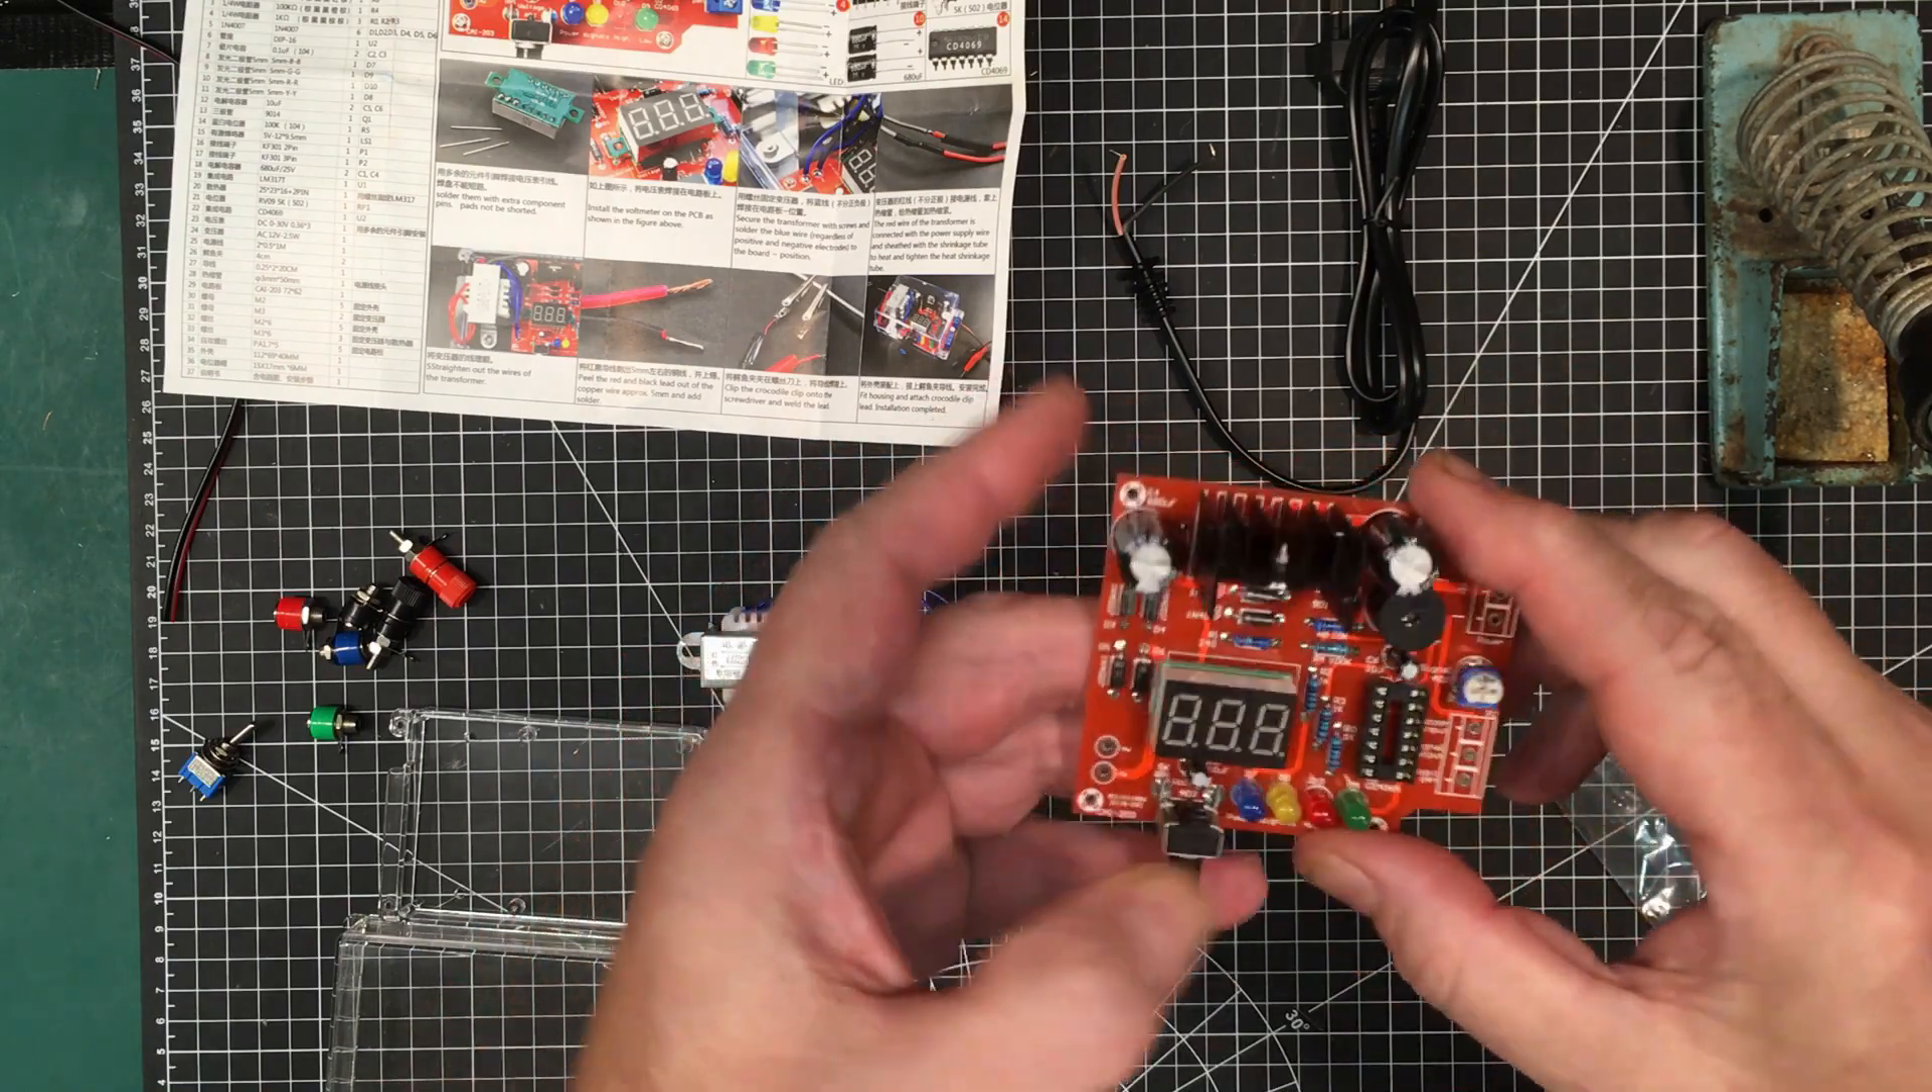Okay, so we've got the PC board put together.